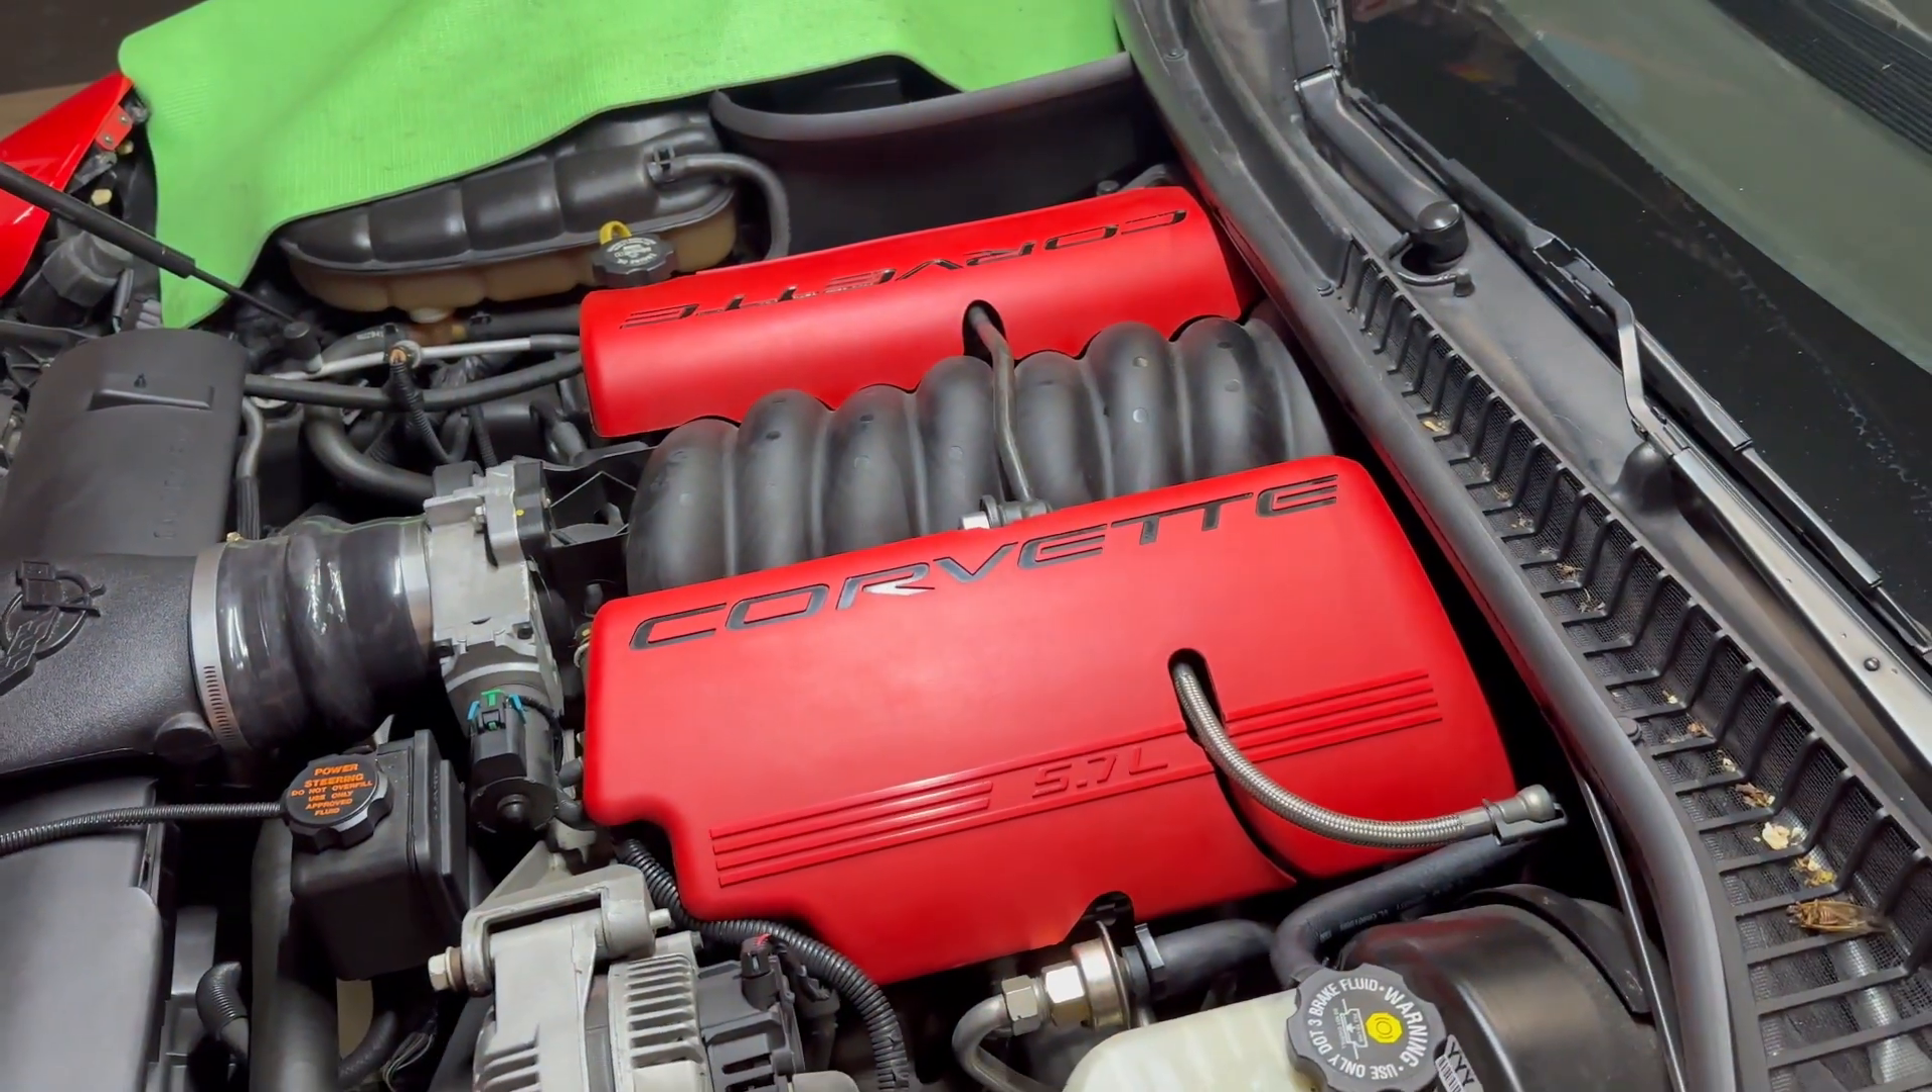So you have to excuse the rain noise but you see we got our intake back on.